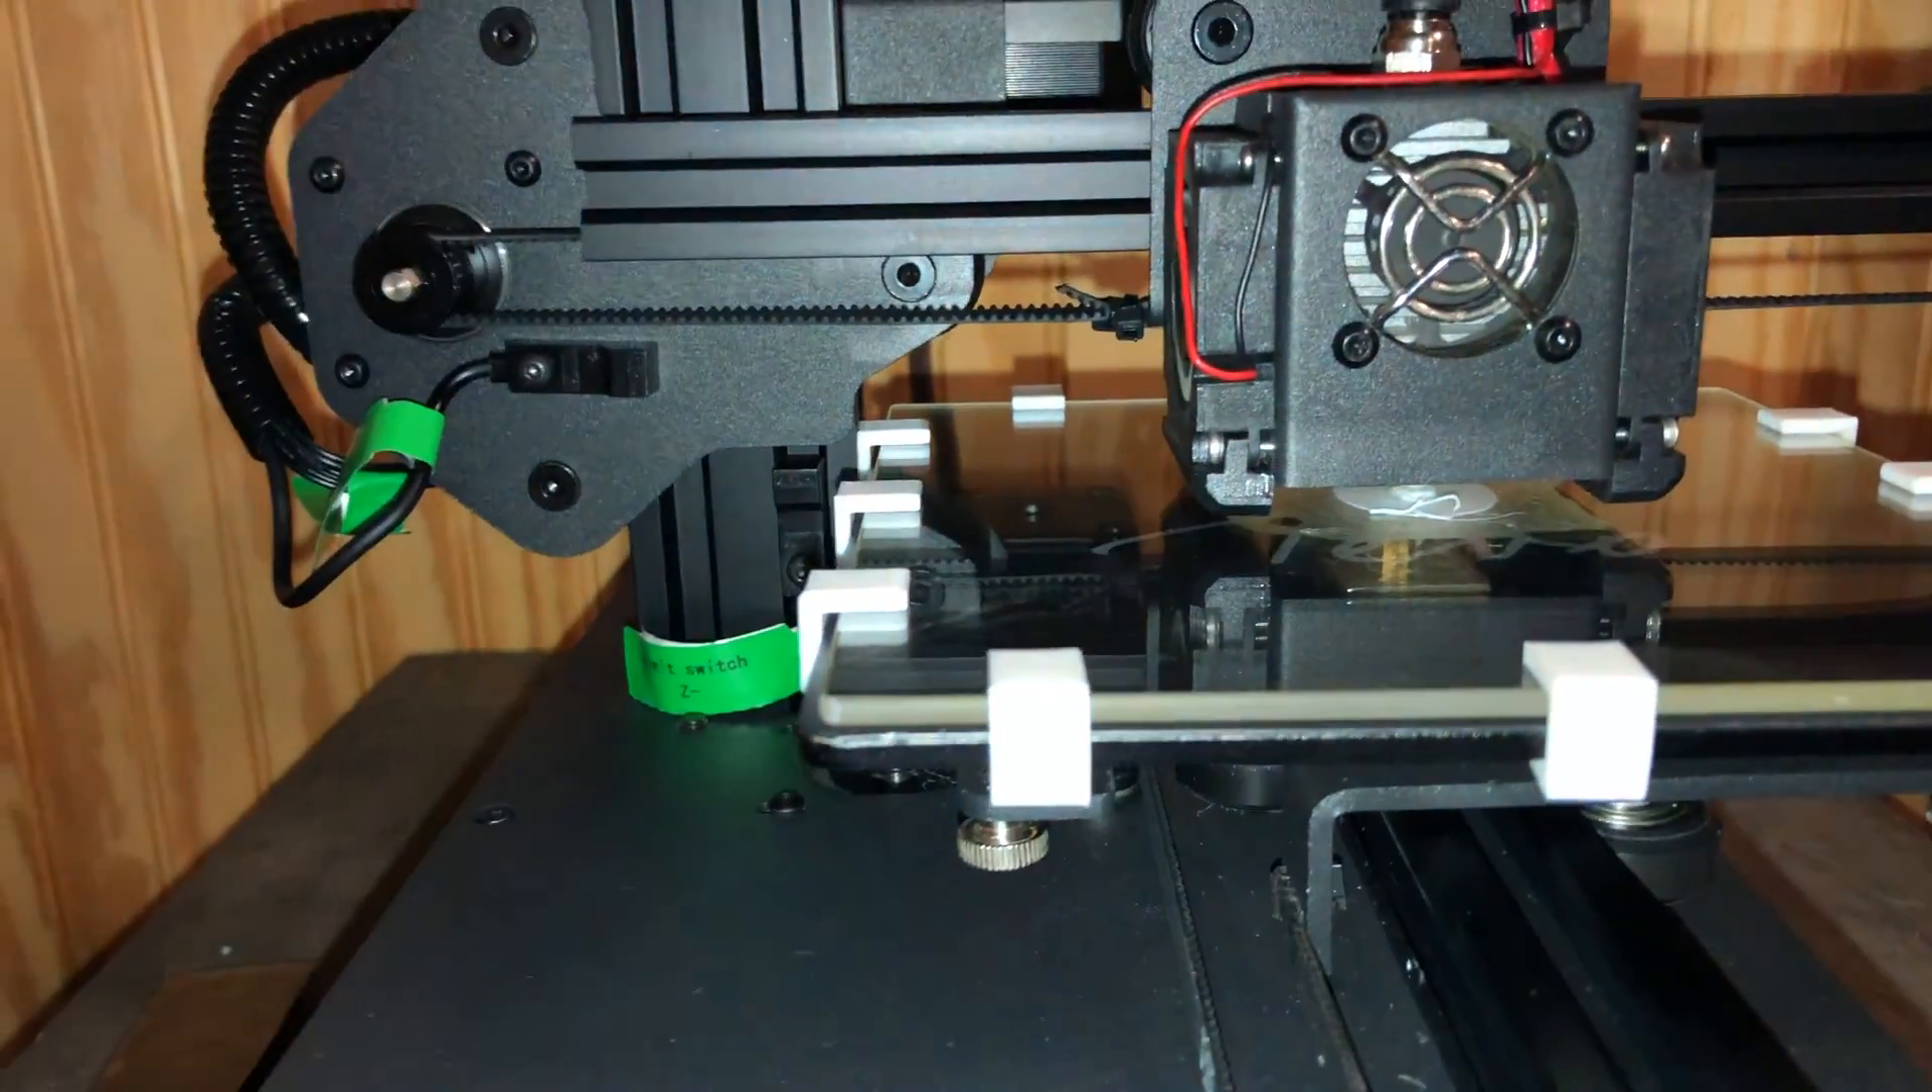All right, there are my new clips all installed.